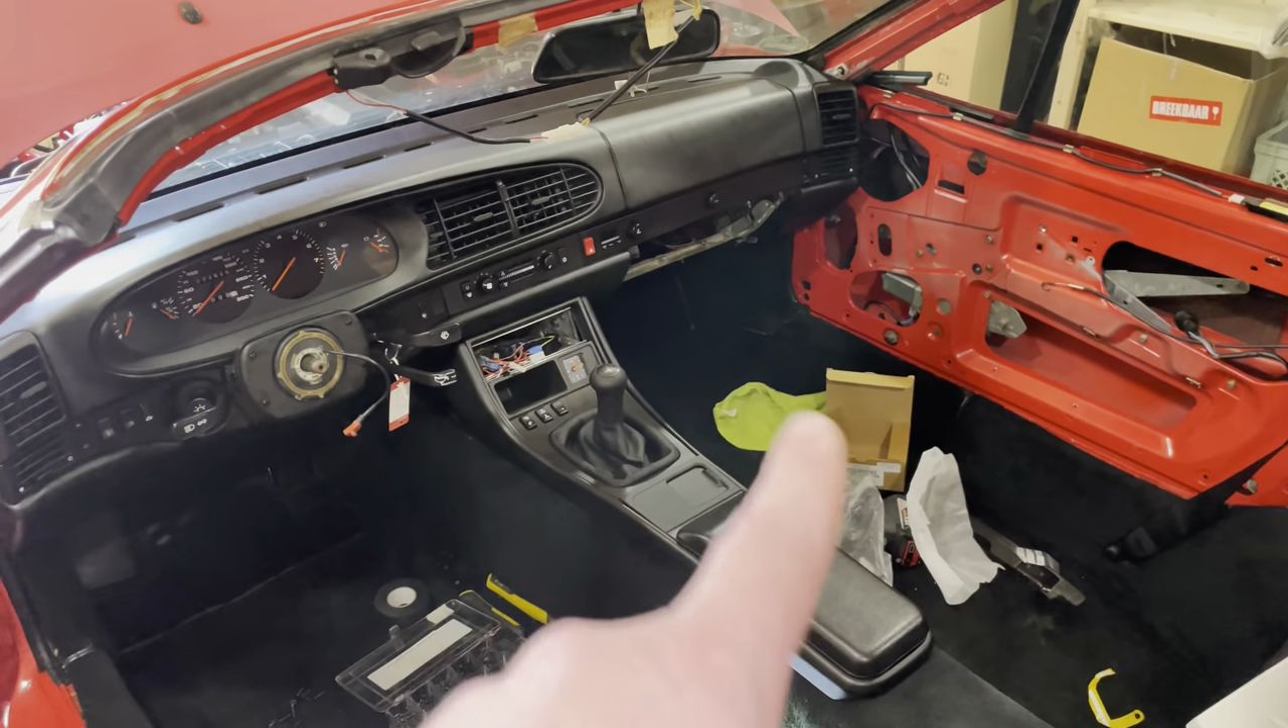I have a new radio, but that's not getting installed in this episode because that requires speakers, and I'm not yet done with the doors.